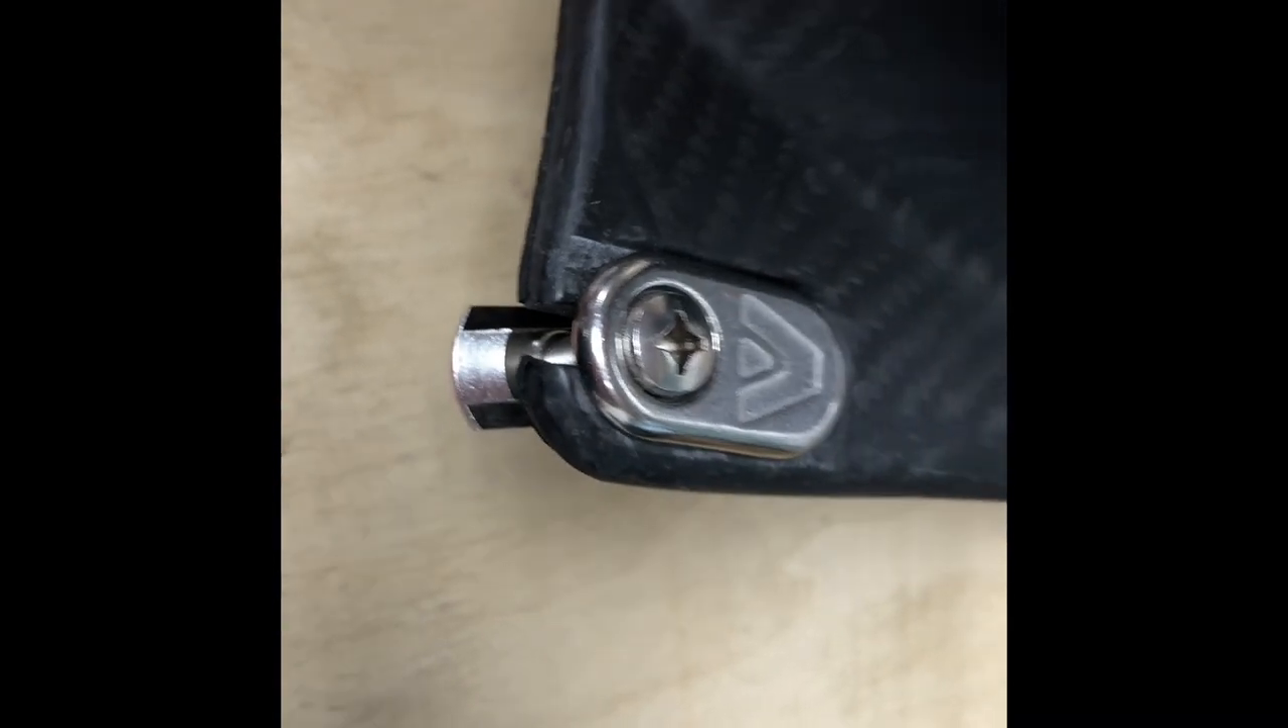The washers fit perfectly and allow you to use the pan heads here.